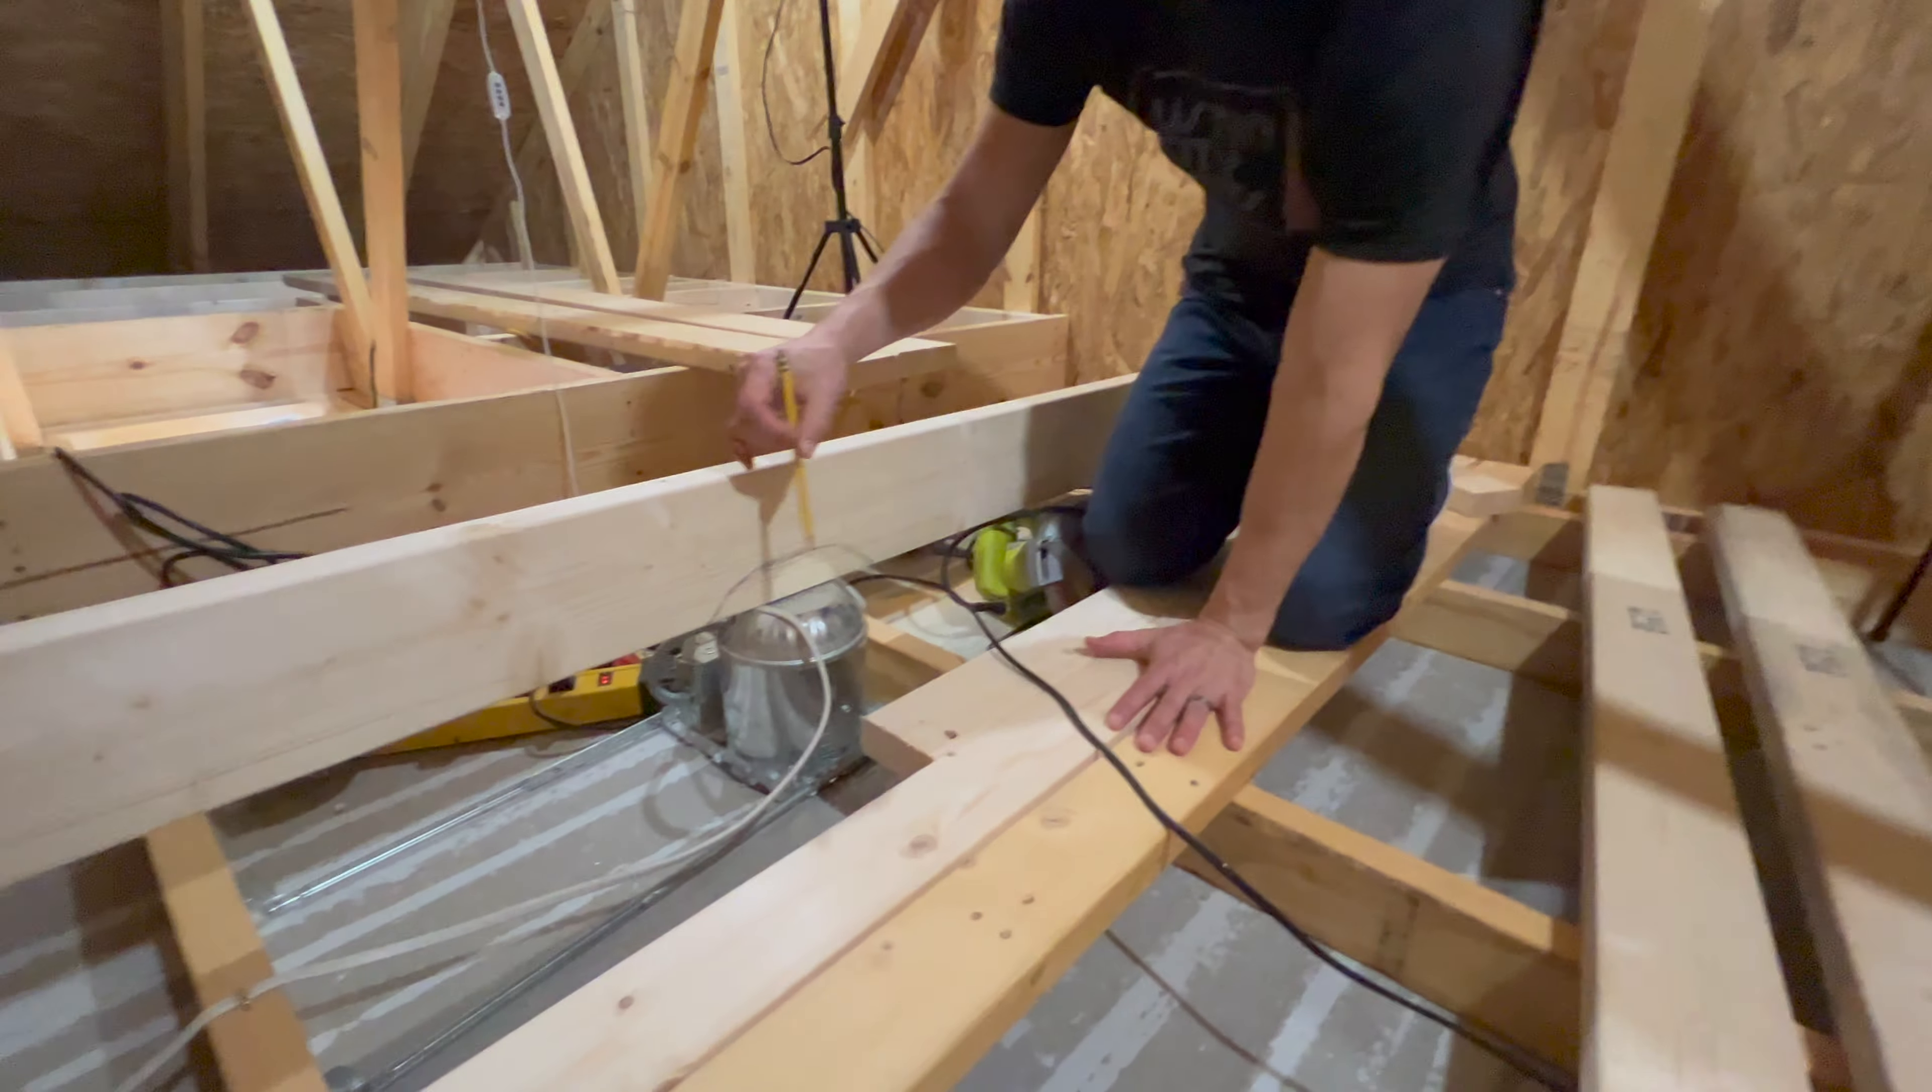All right, so this floor joist, we're putting it in, and we ran into a can light.